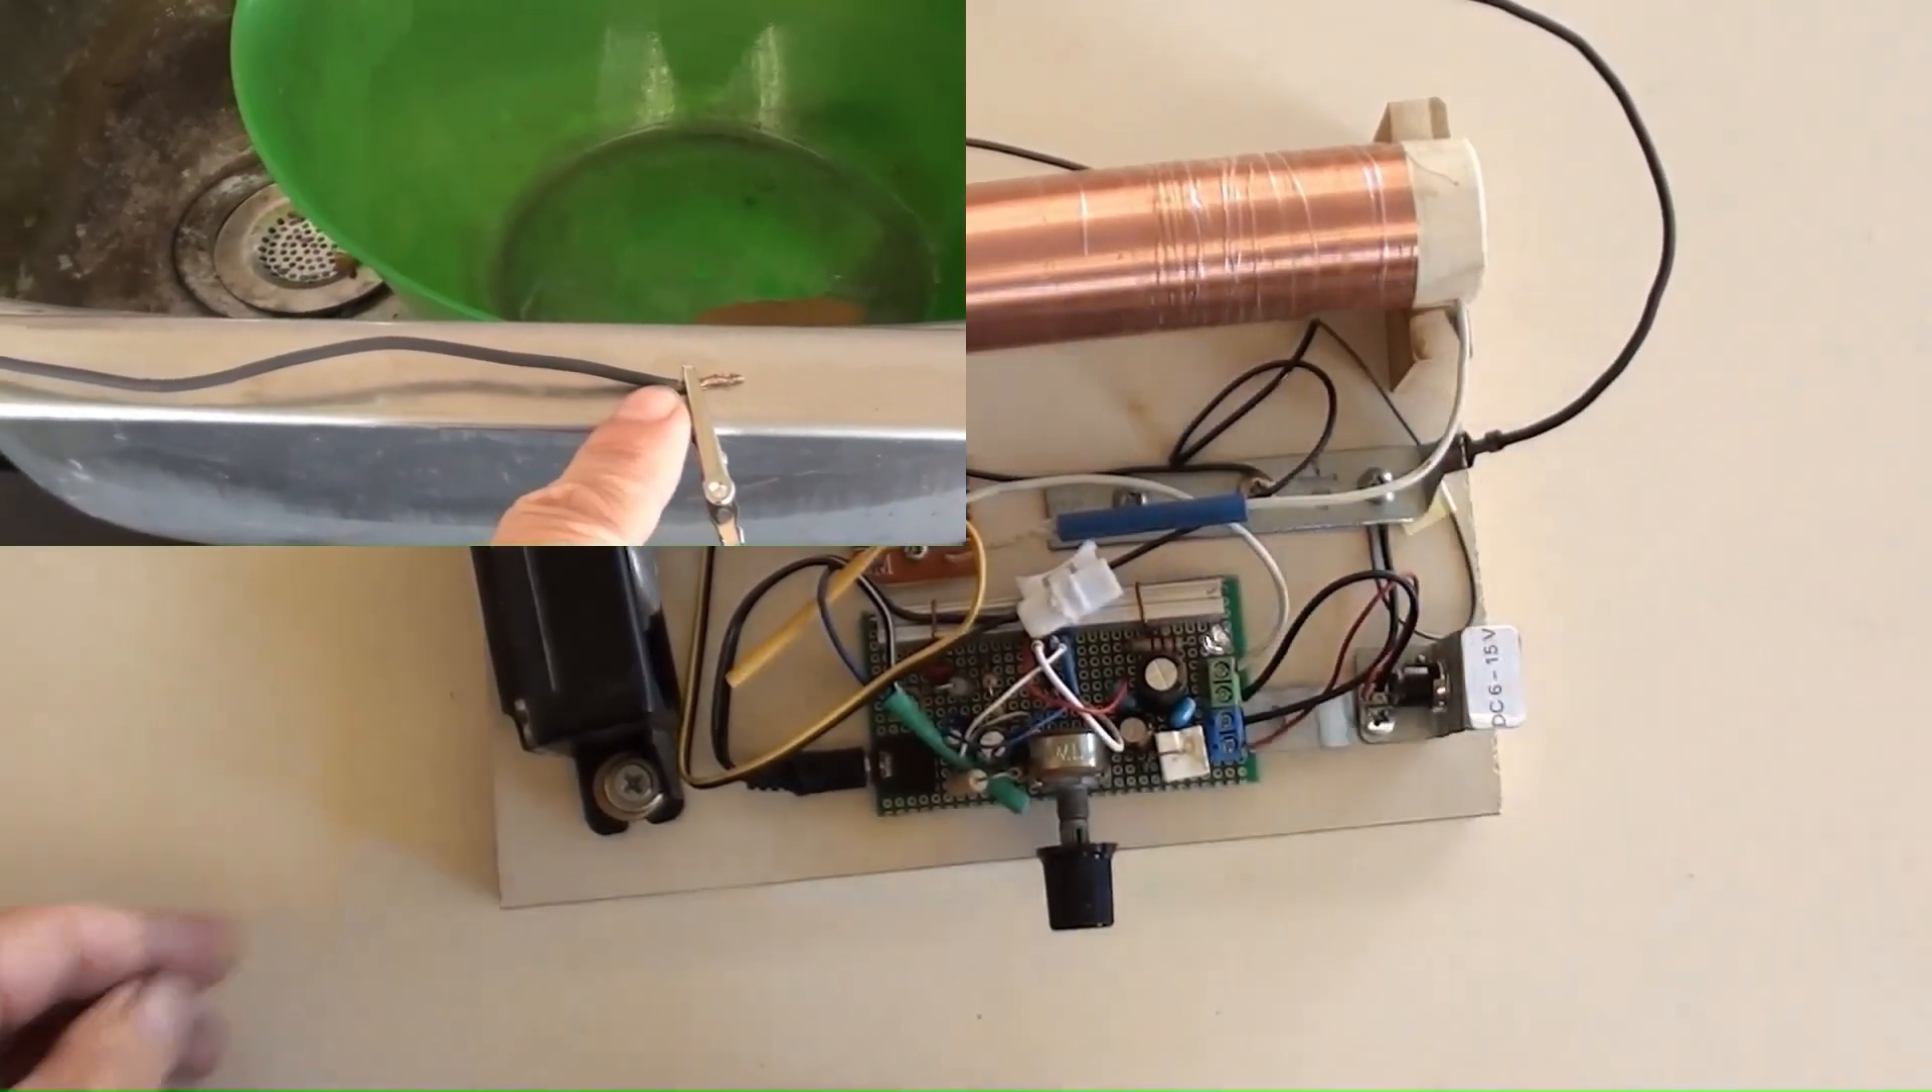And the other end of earth wire has been connected to a sink.